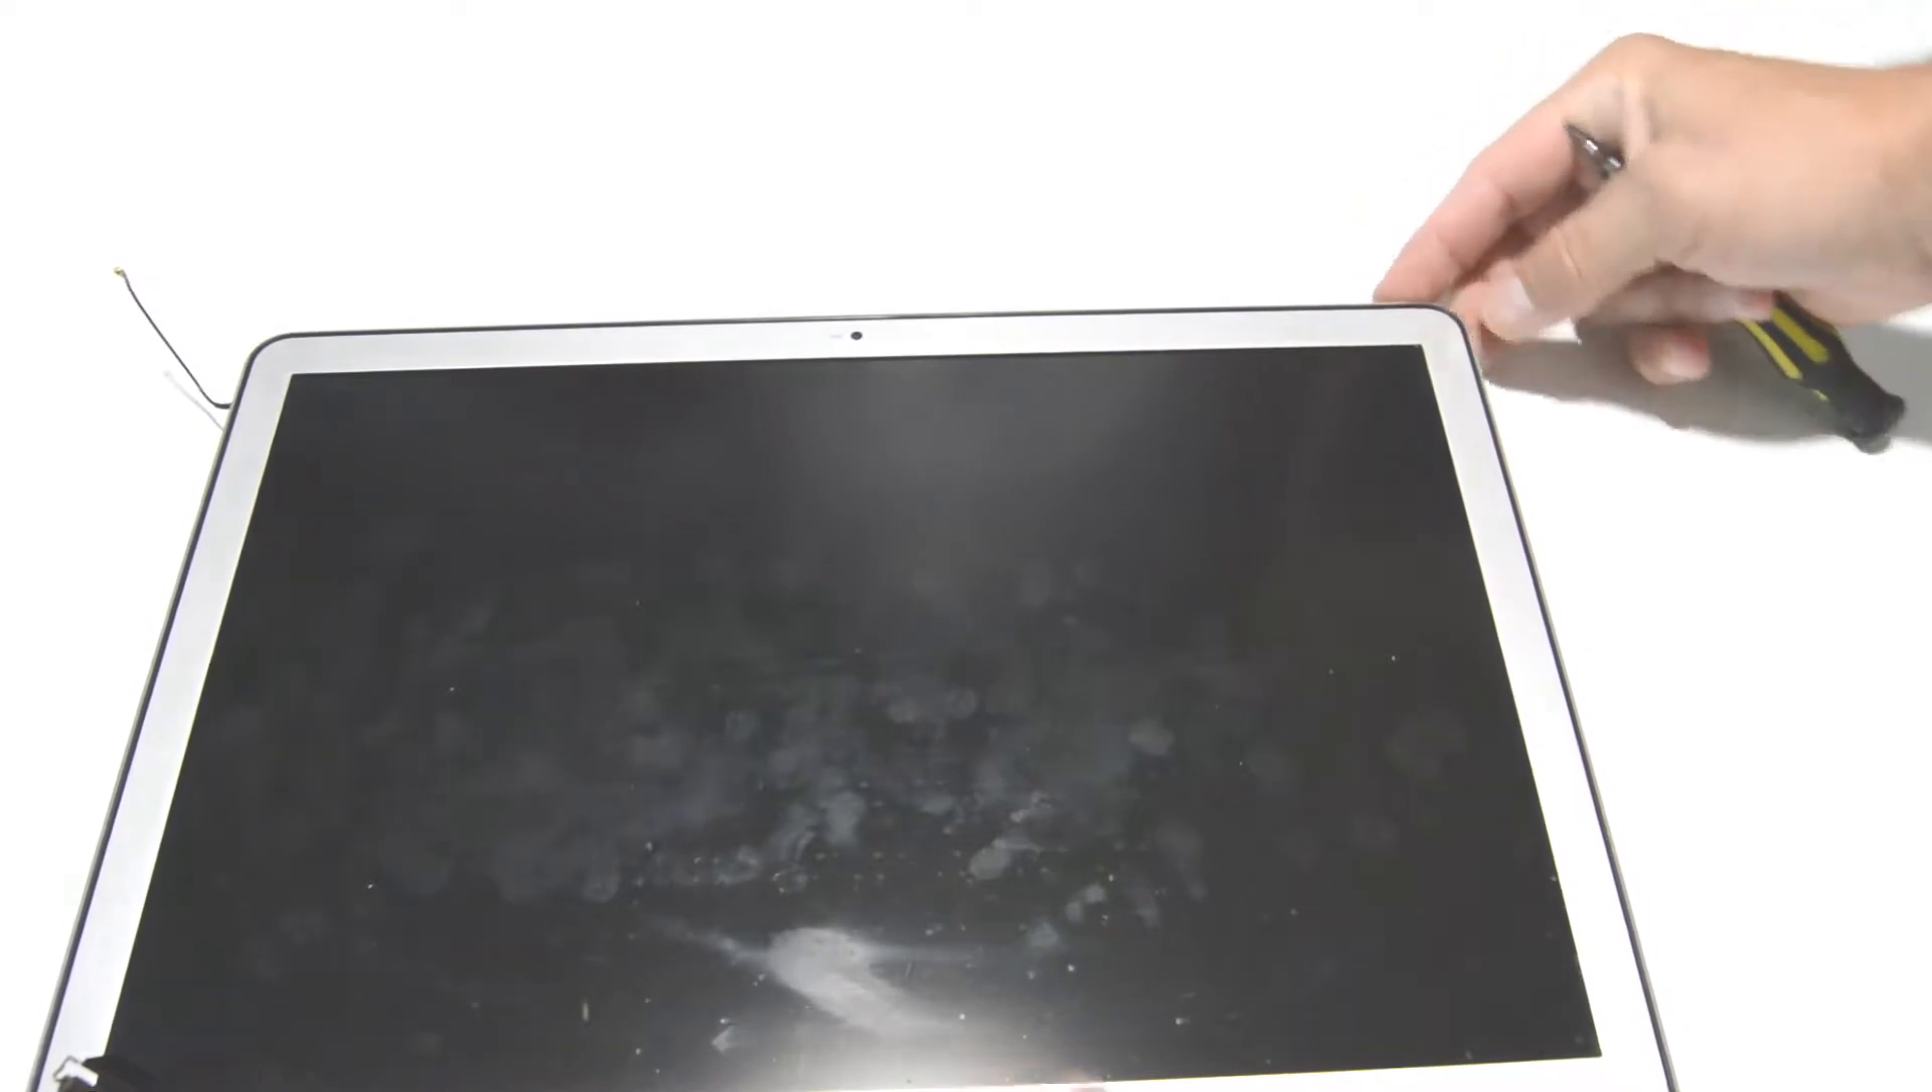So there we go, we've separated the two halves and there's our very dirty complete display assembly.